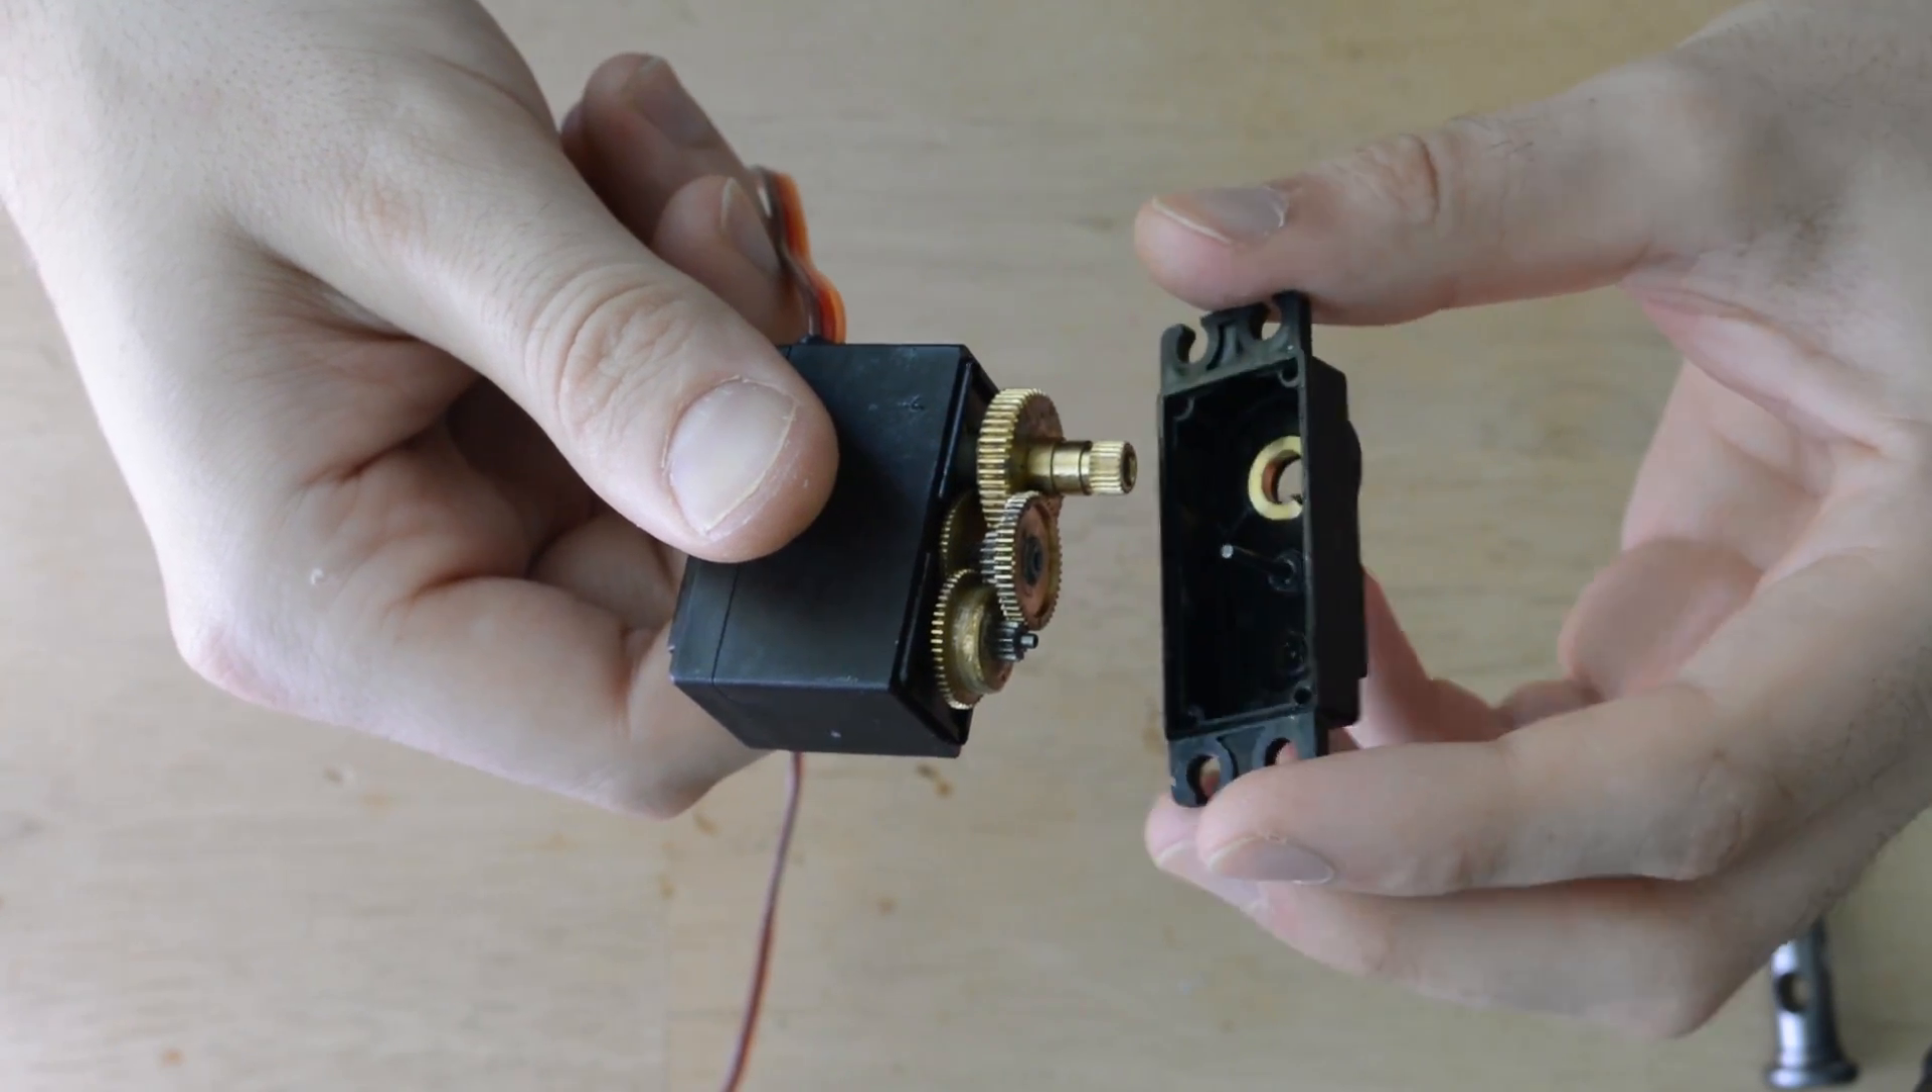With the top lid removed you'll see the gear system for the servo.